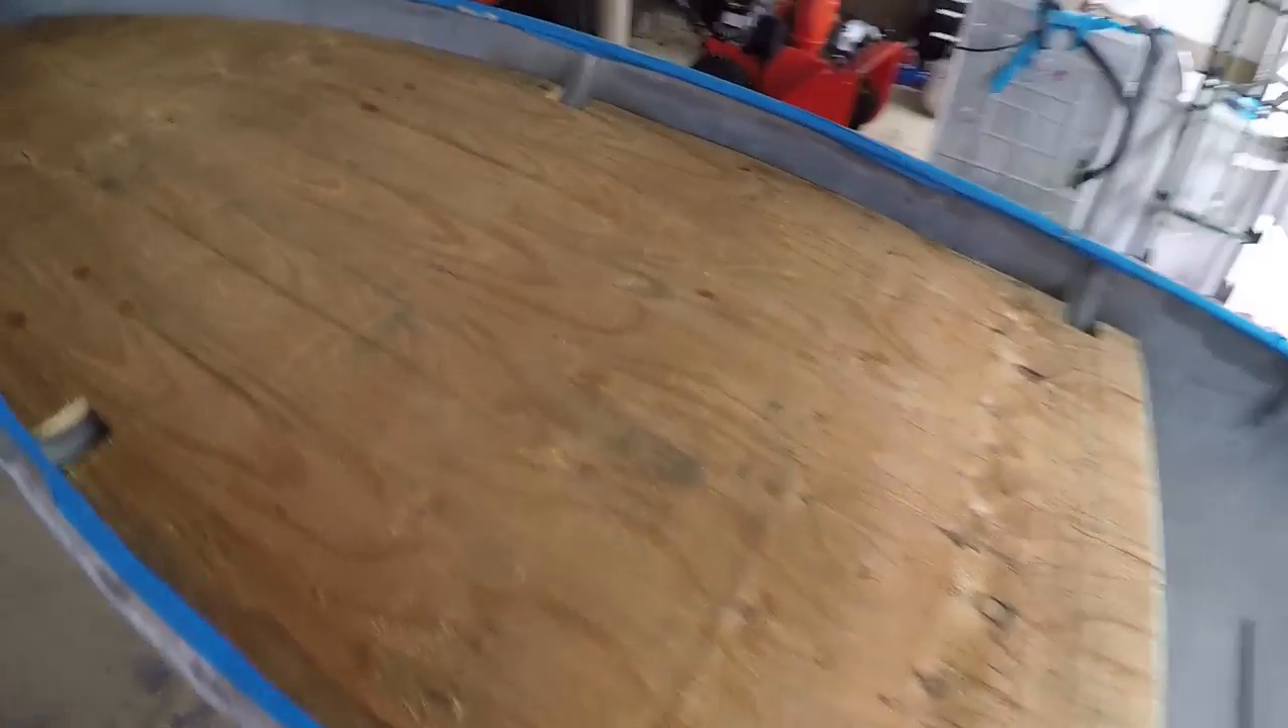So the boat's all decked out almost two-thirds of the boat there's a deck on.